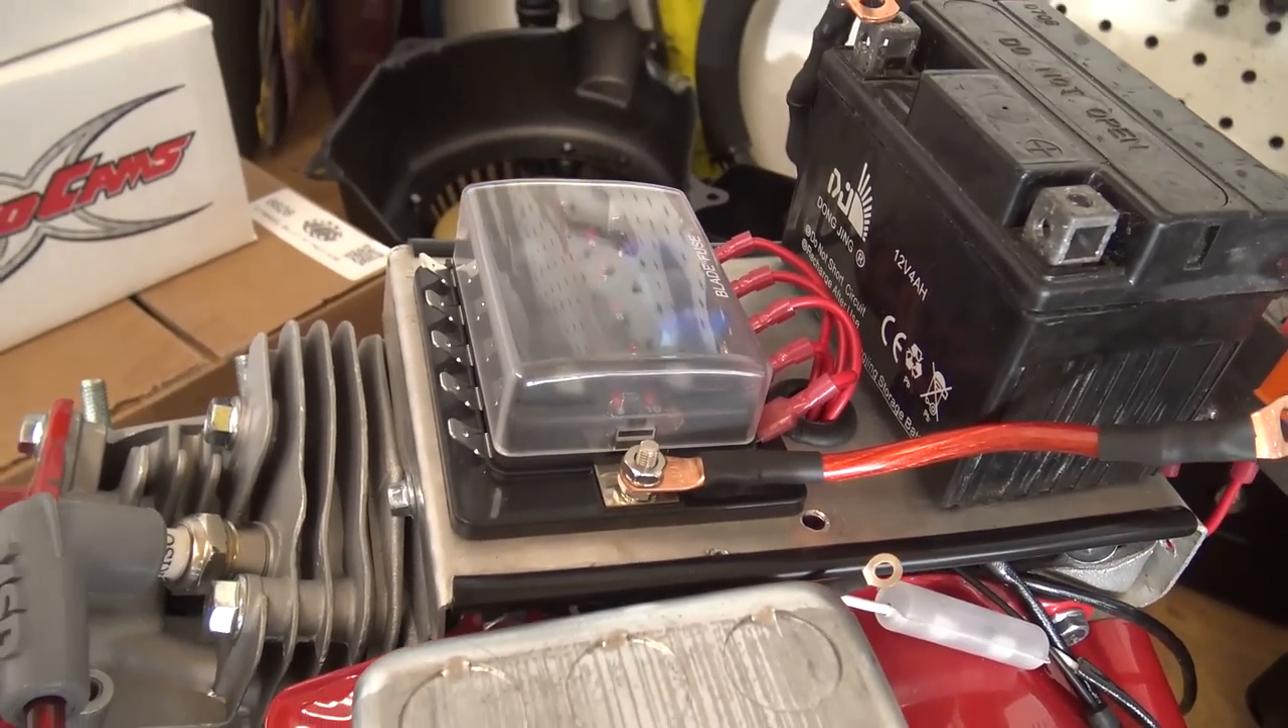I have my fuse box there. There's still a lot of wiring to be done, by the way.